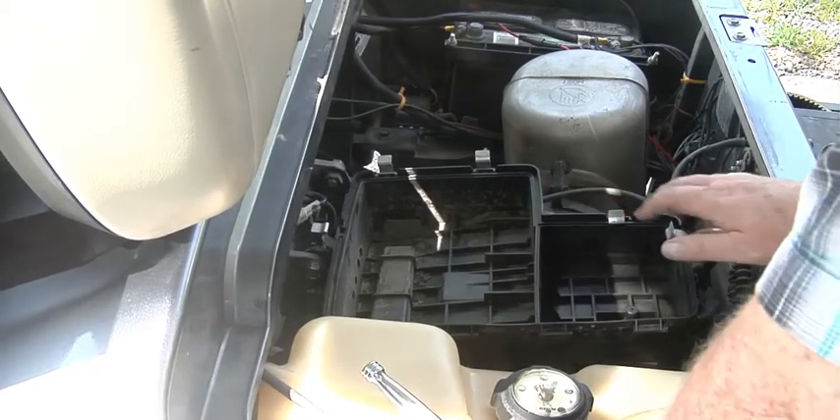I've already pulled the top off and already got the filters out.